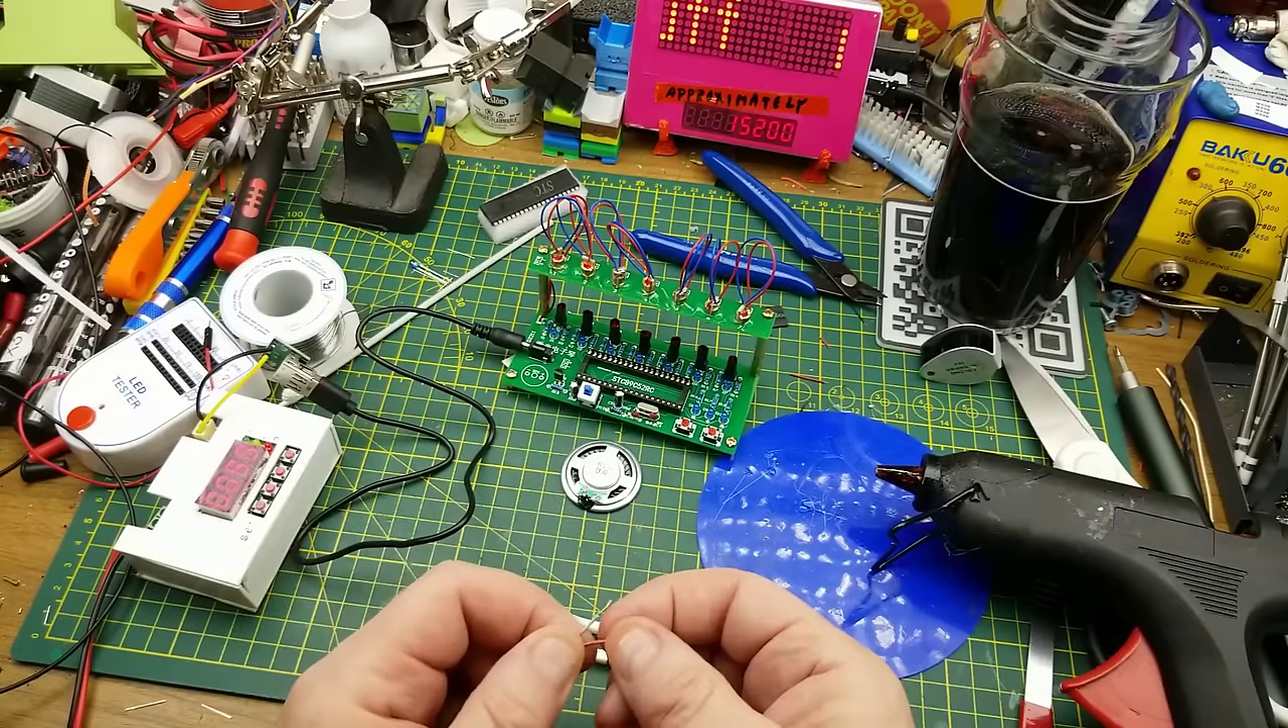I still need to solder on the speaker and the speaker wires so i'll just quickly bash that out.